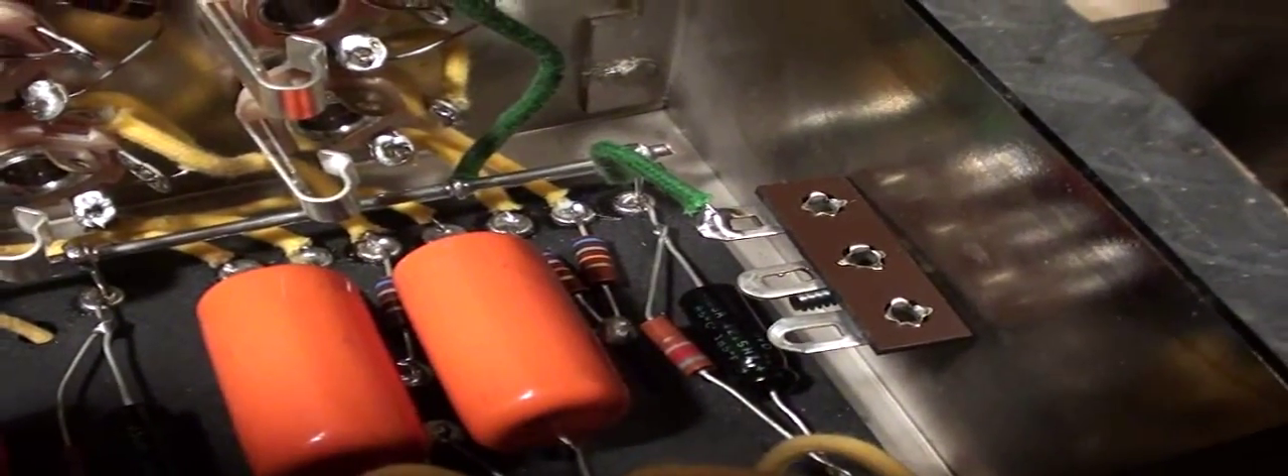I've added my grounding chassis grounding with this three lug header.